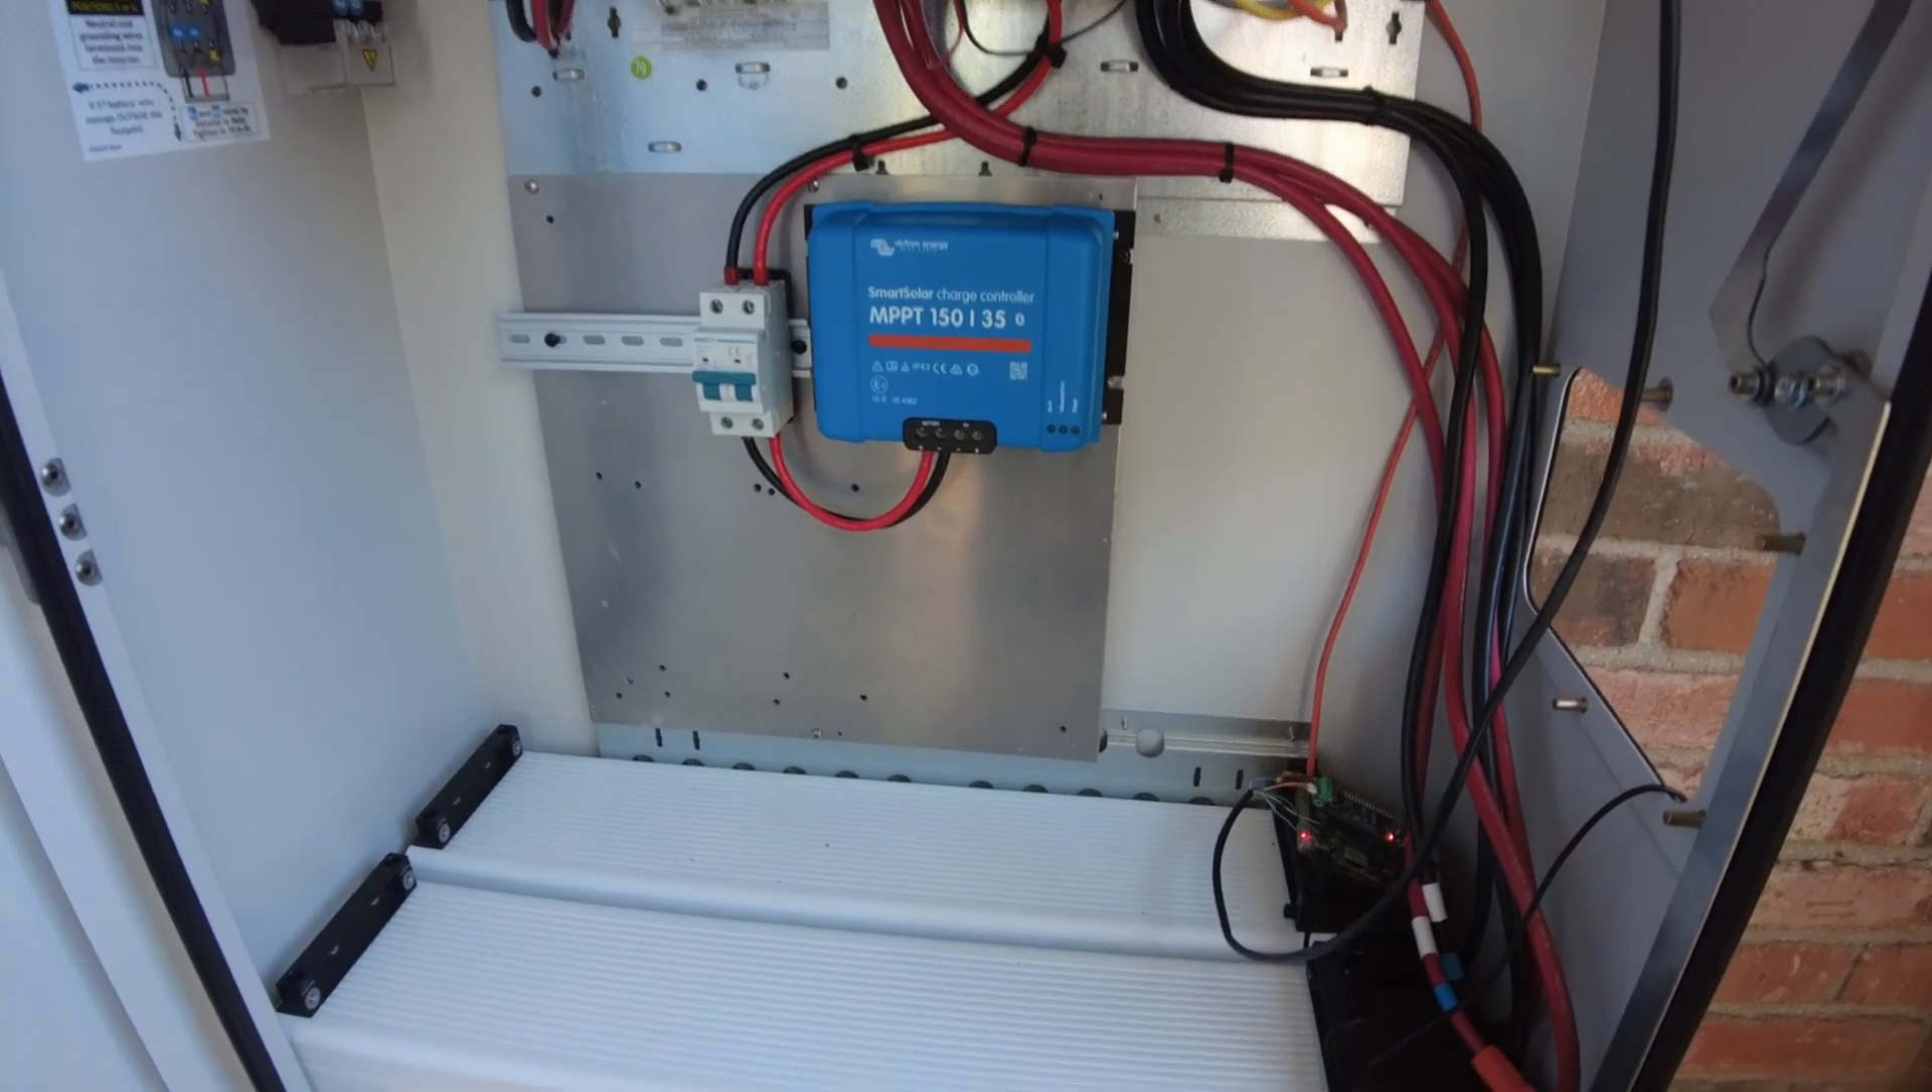We got the panel with the controller installed into the sun vault it's wired up it's powered up.